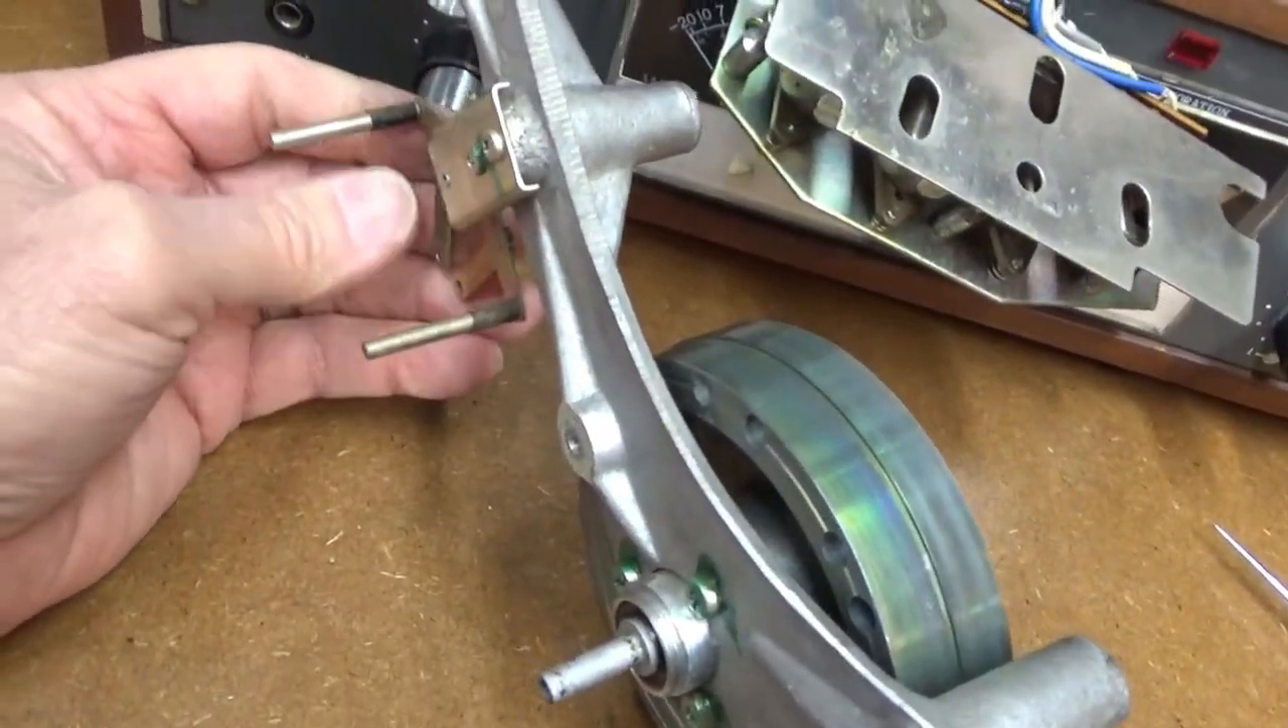Alright, I got this capstan assembly off.